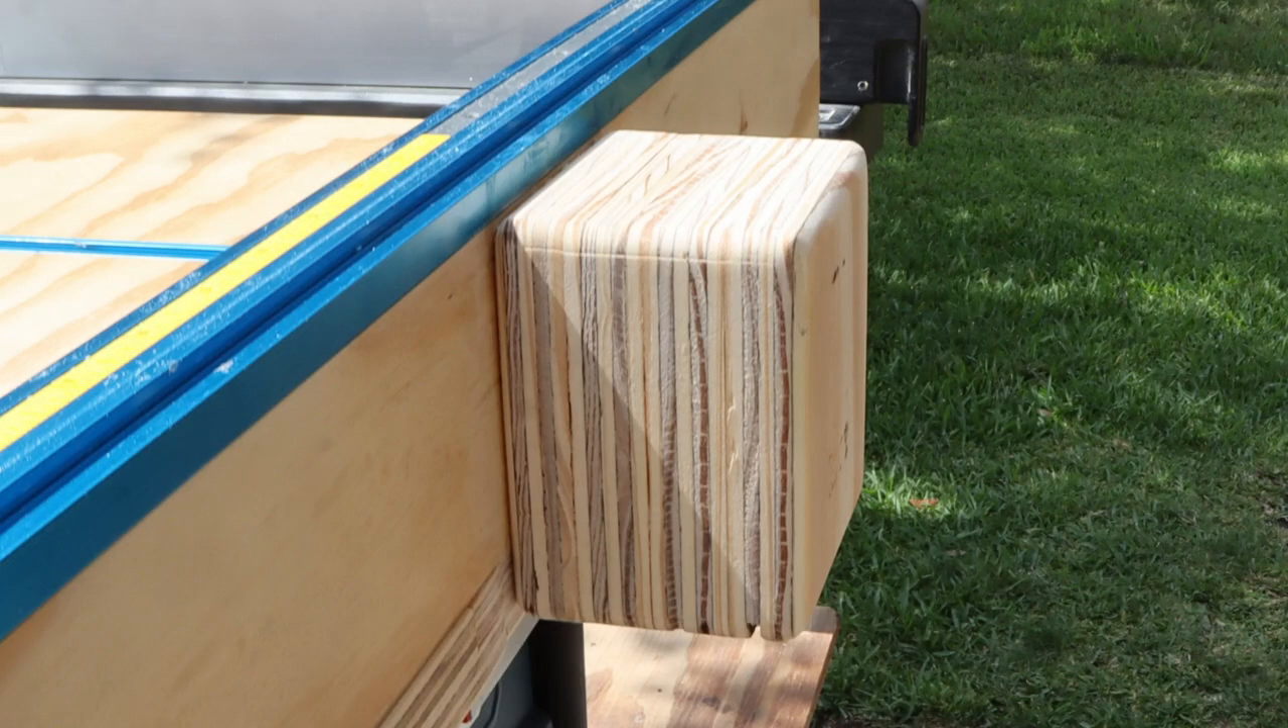And with that our sacrificial blade guard is glued on and done.